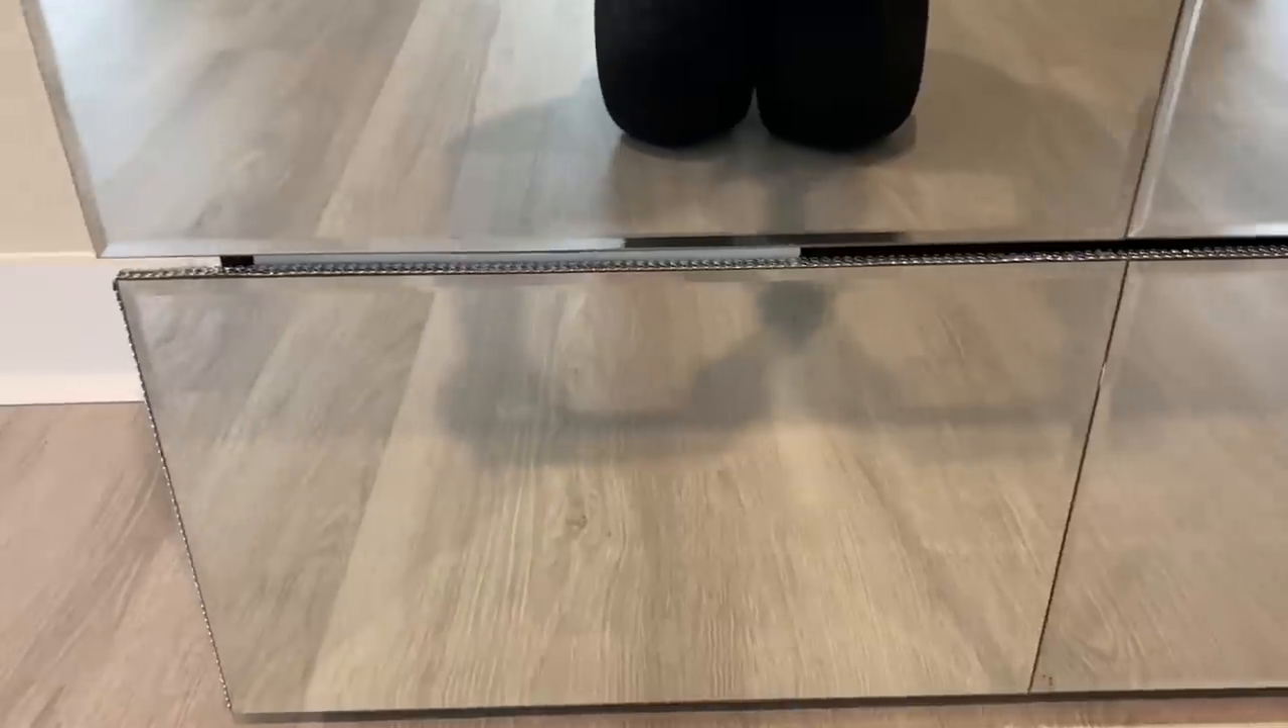Because I increased the height of the door that's at the top, it left a little bit of space in between both doors.